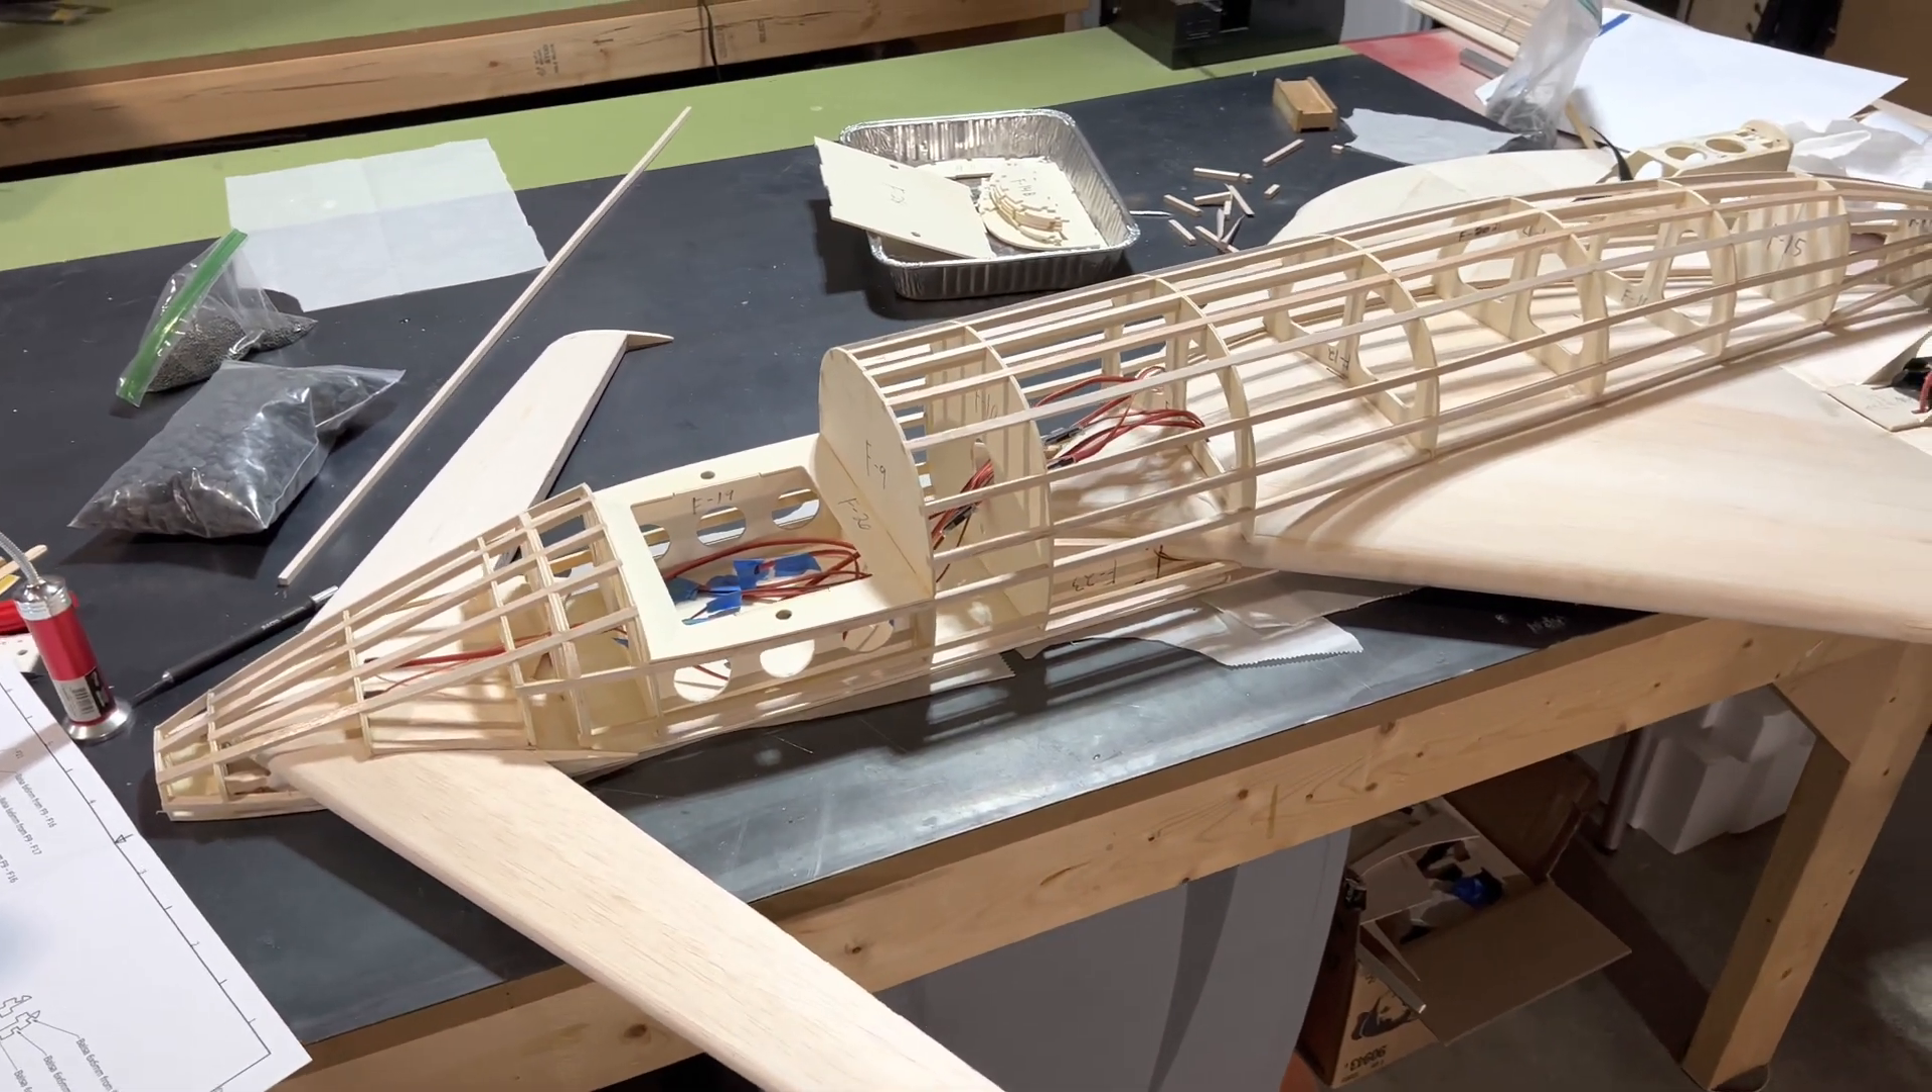All right, friends, as we continue to update, you can see all the stringers are in place, and it just looks fantastic.